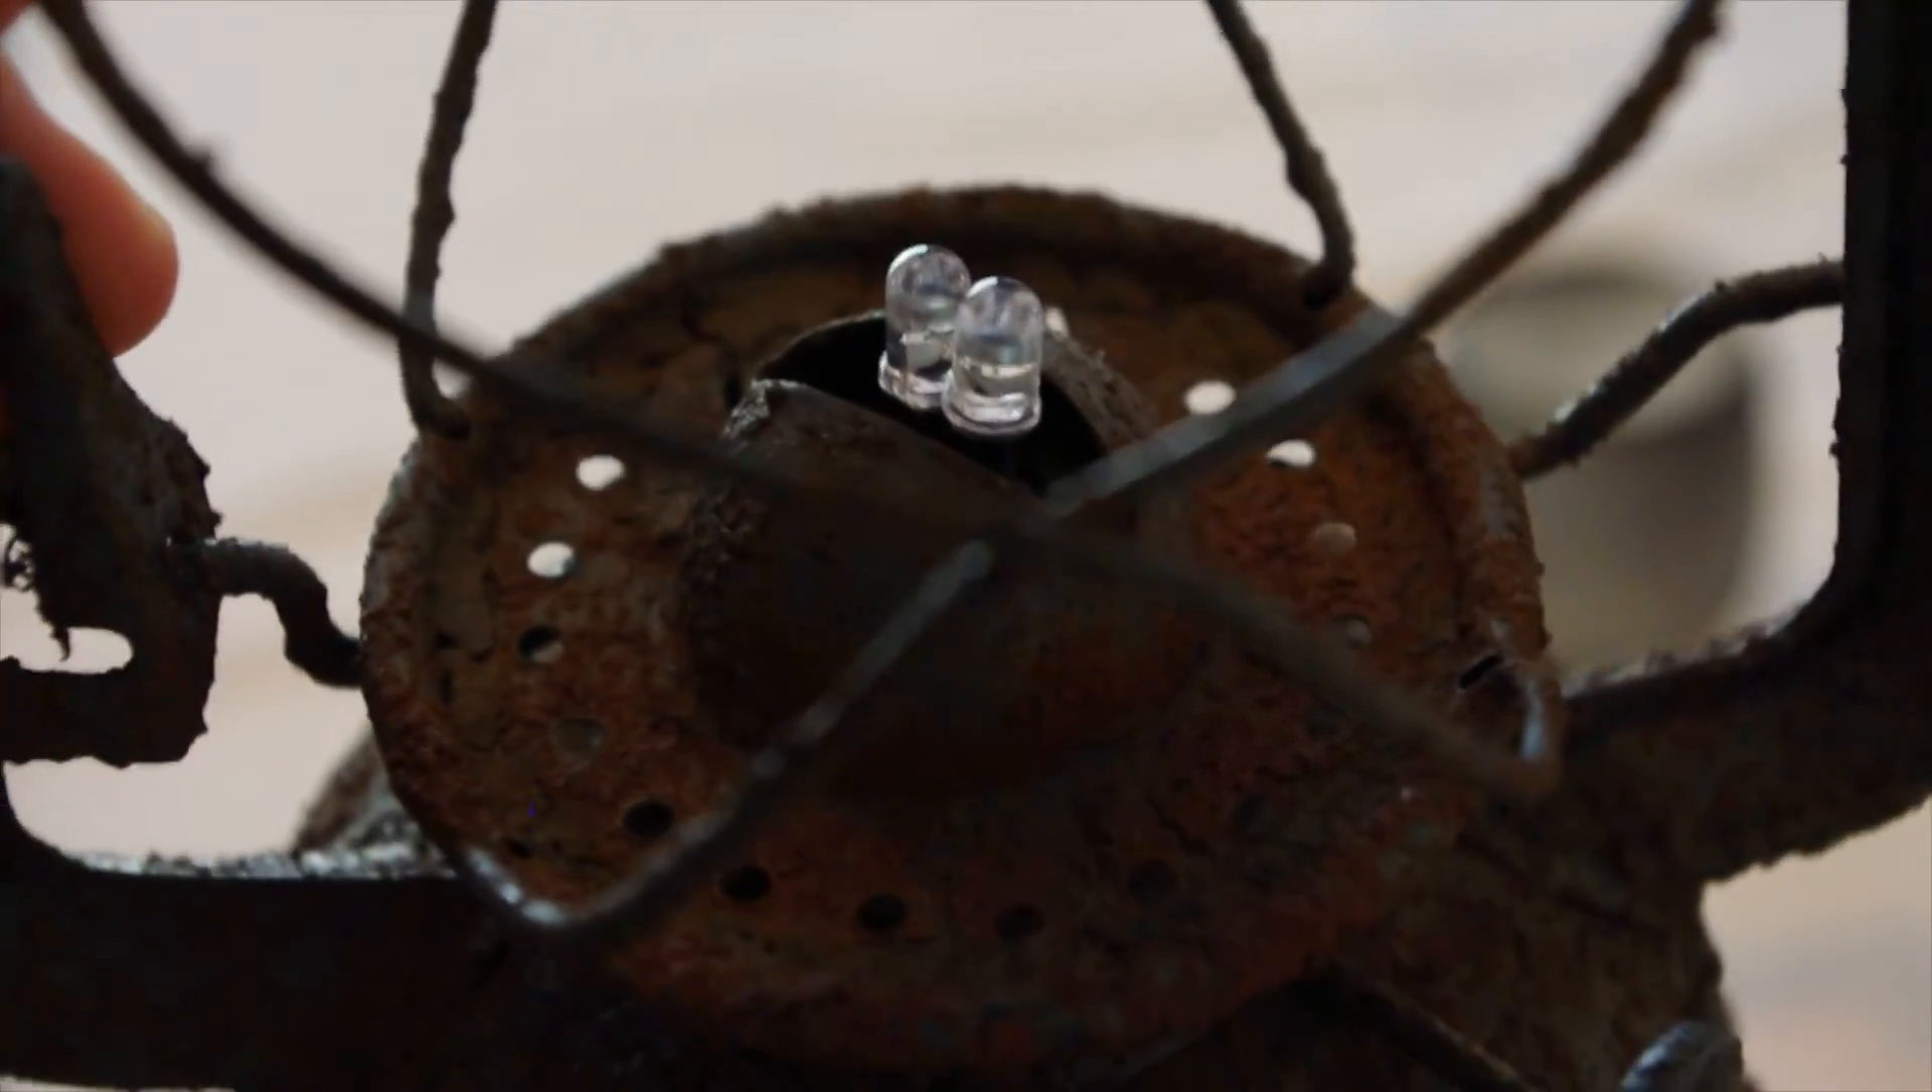Now you can see that the LEDs stick up there through the slot where the wick would go.